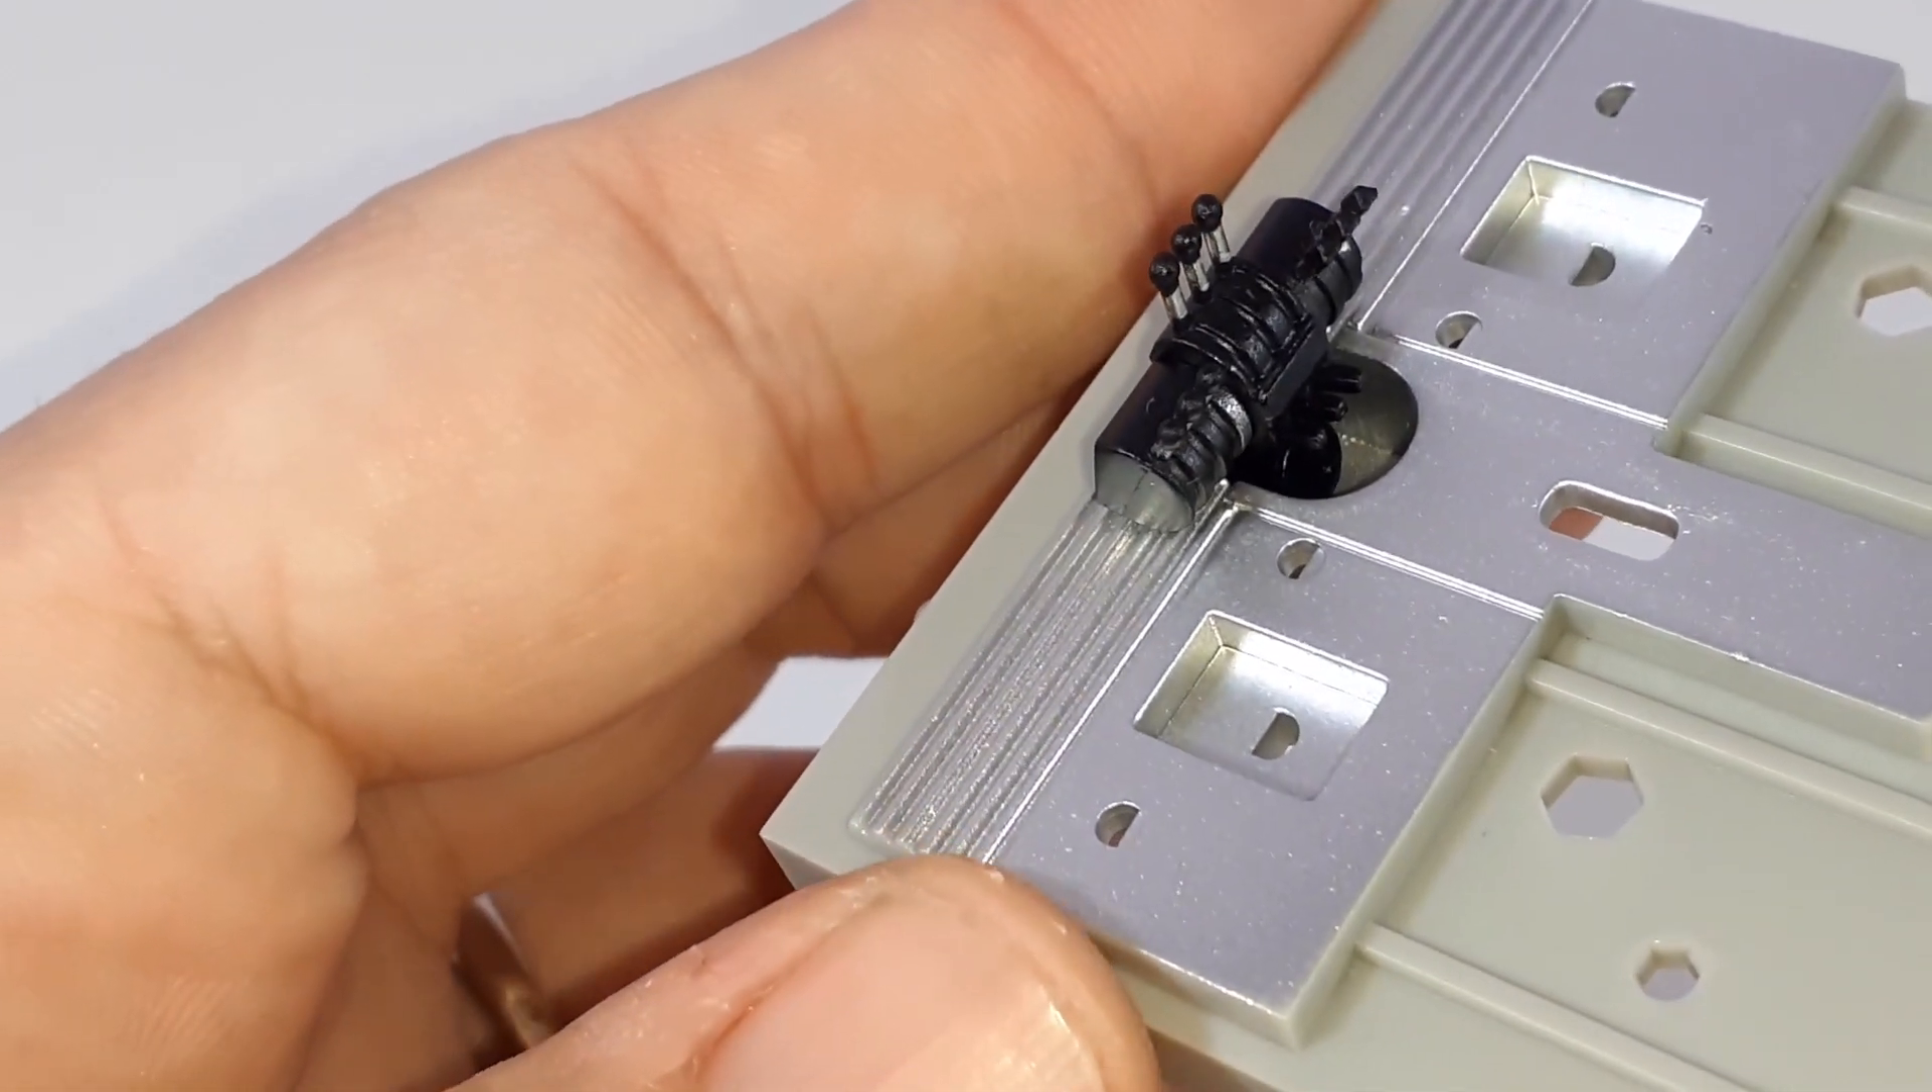Ed ecco come si presenta il sistema delle manette assemblate sulla pavimentazione della cabina di pilotaggio.